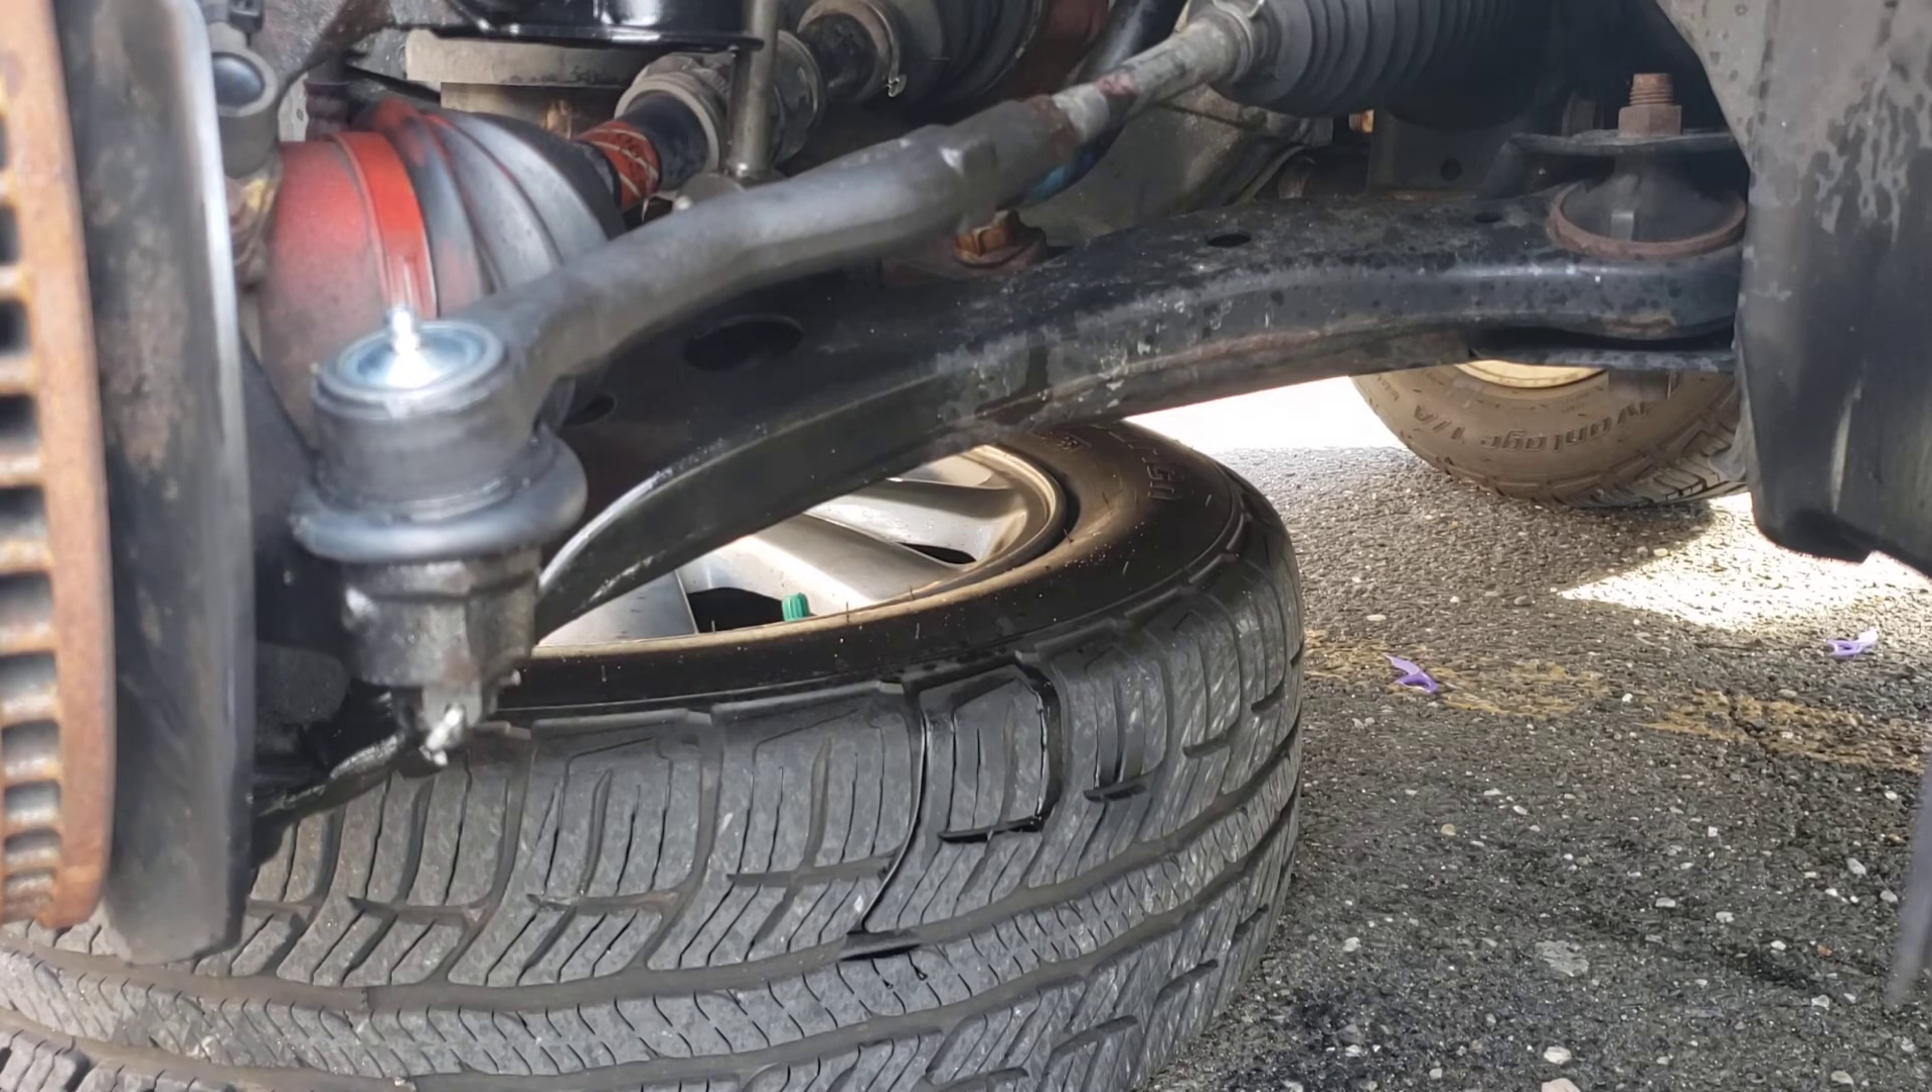Tie rod is done.